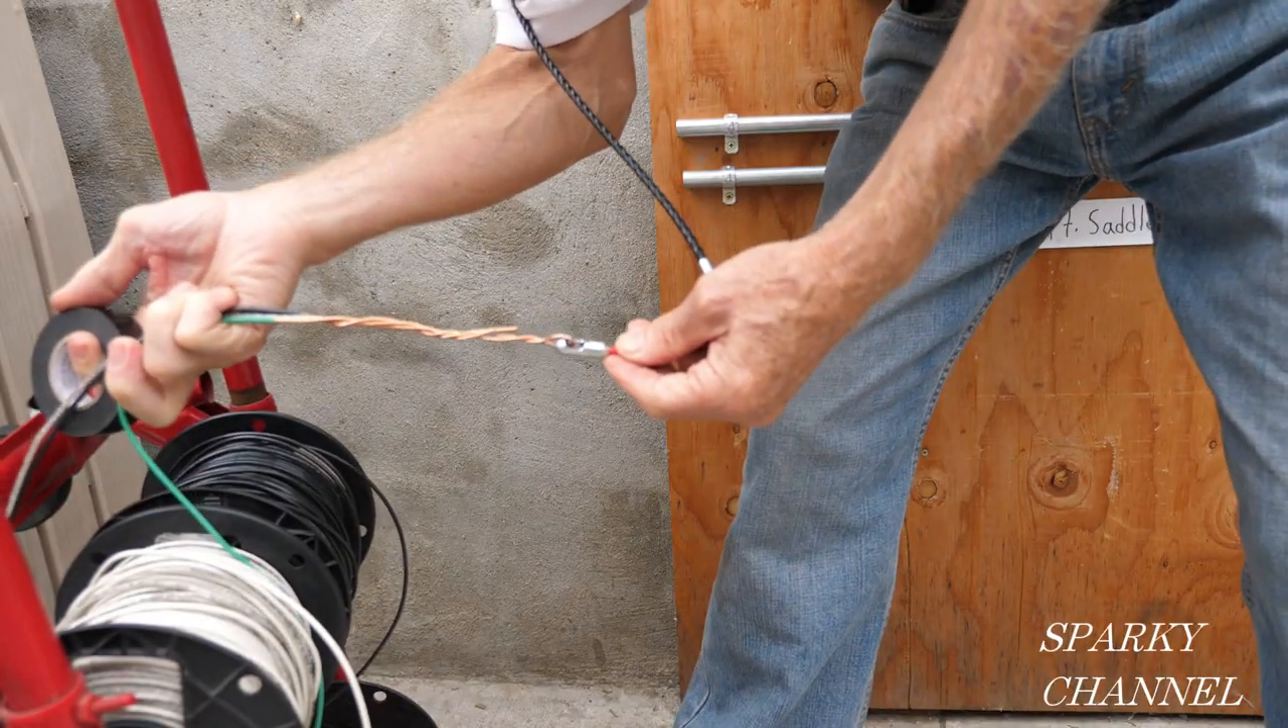We've got our wires connected to the leader here.